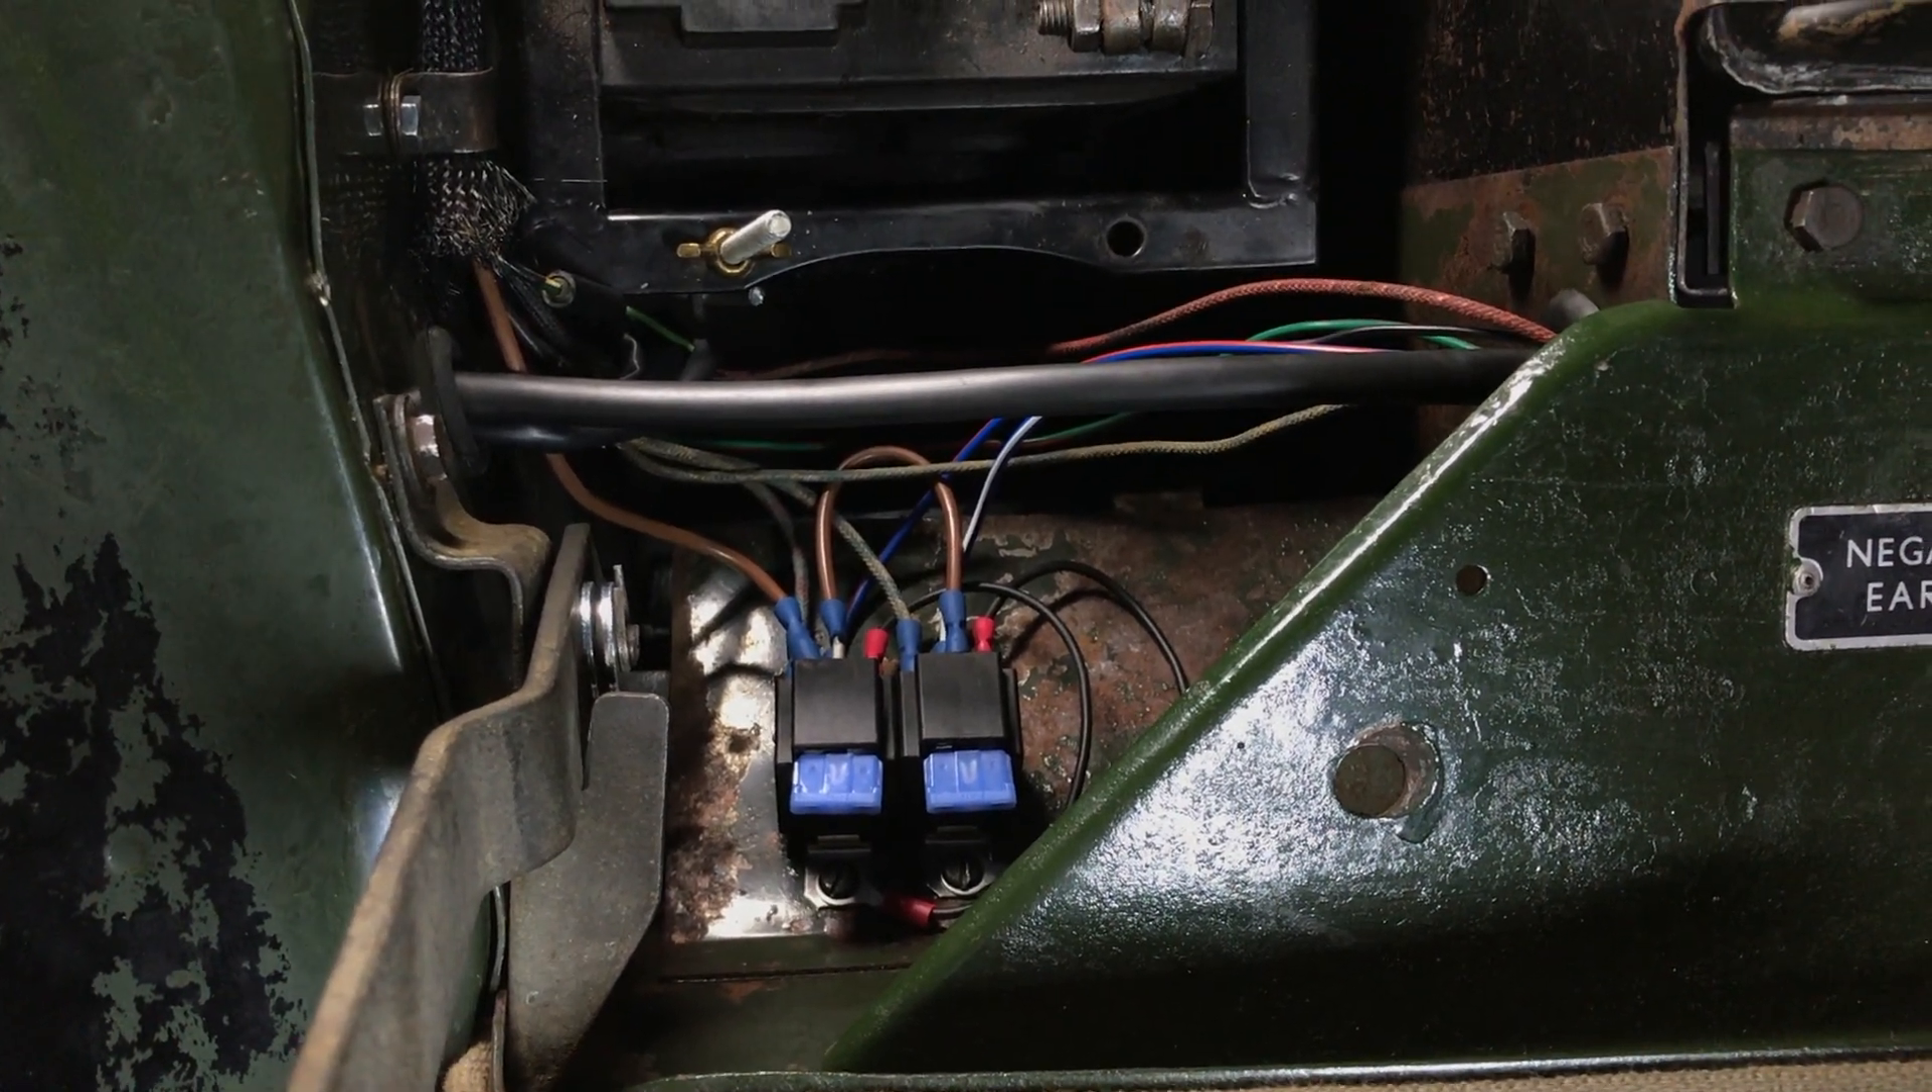Well, the relays are in now. And they're tucked away down there. Both fused.